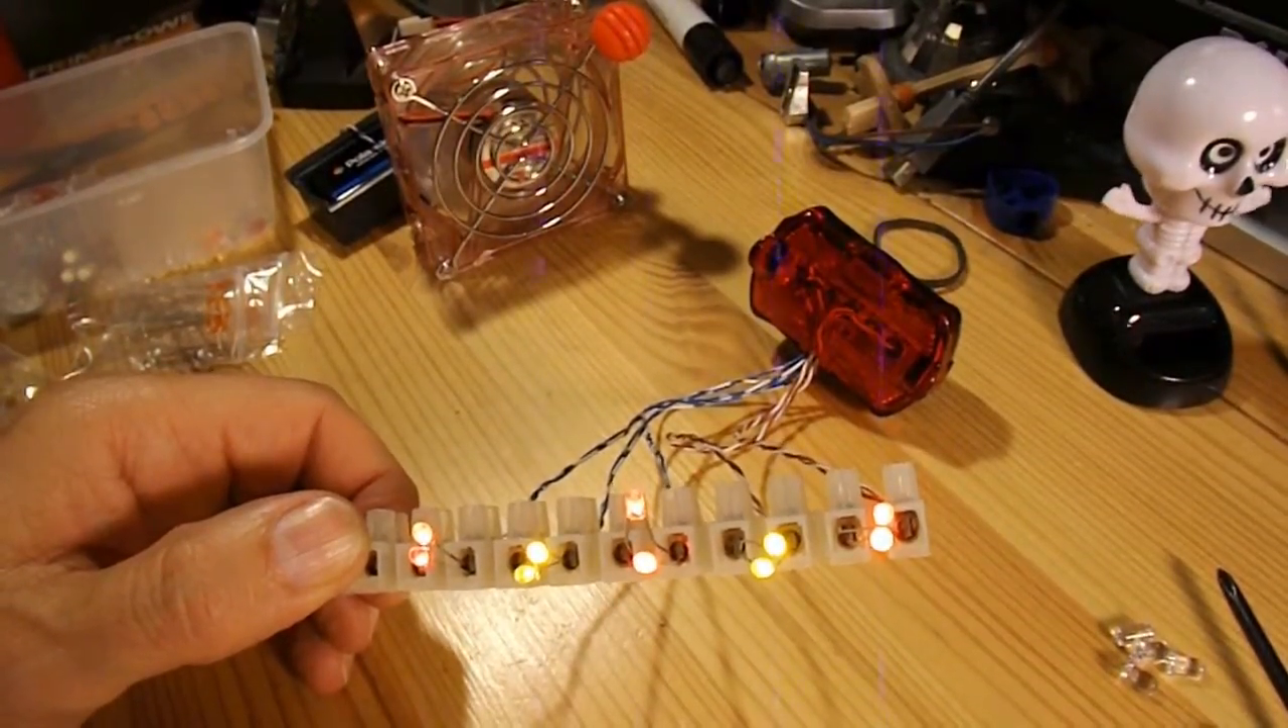I've stuck some temporary LEDs directly into the chocolate block, as I call it.